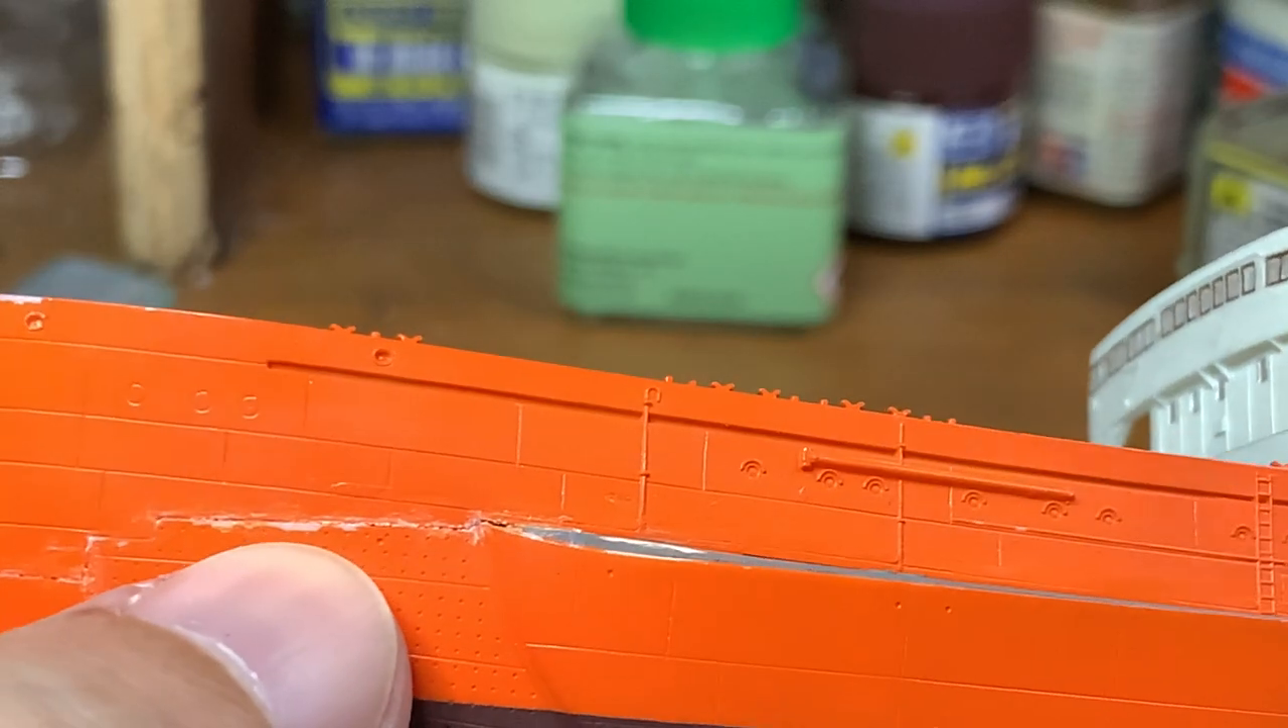So when this top hull and the bottom hull came together so as as I expected there are some gaps here.